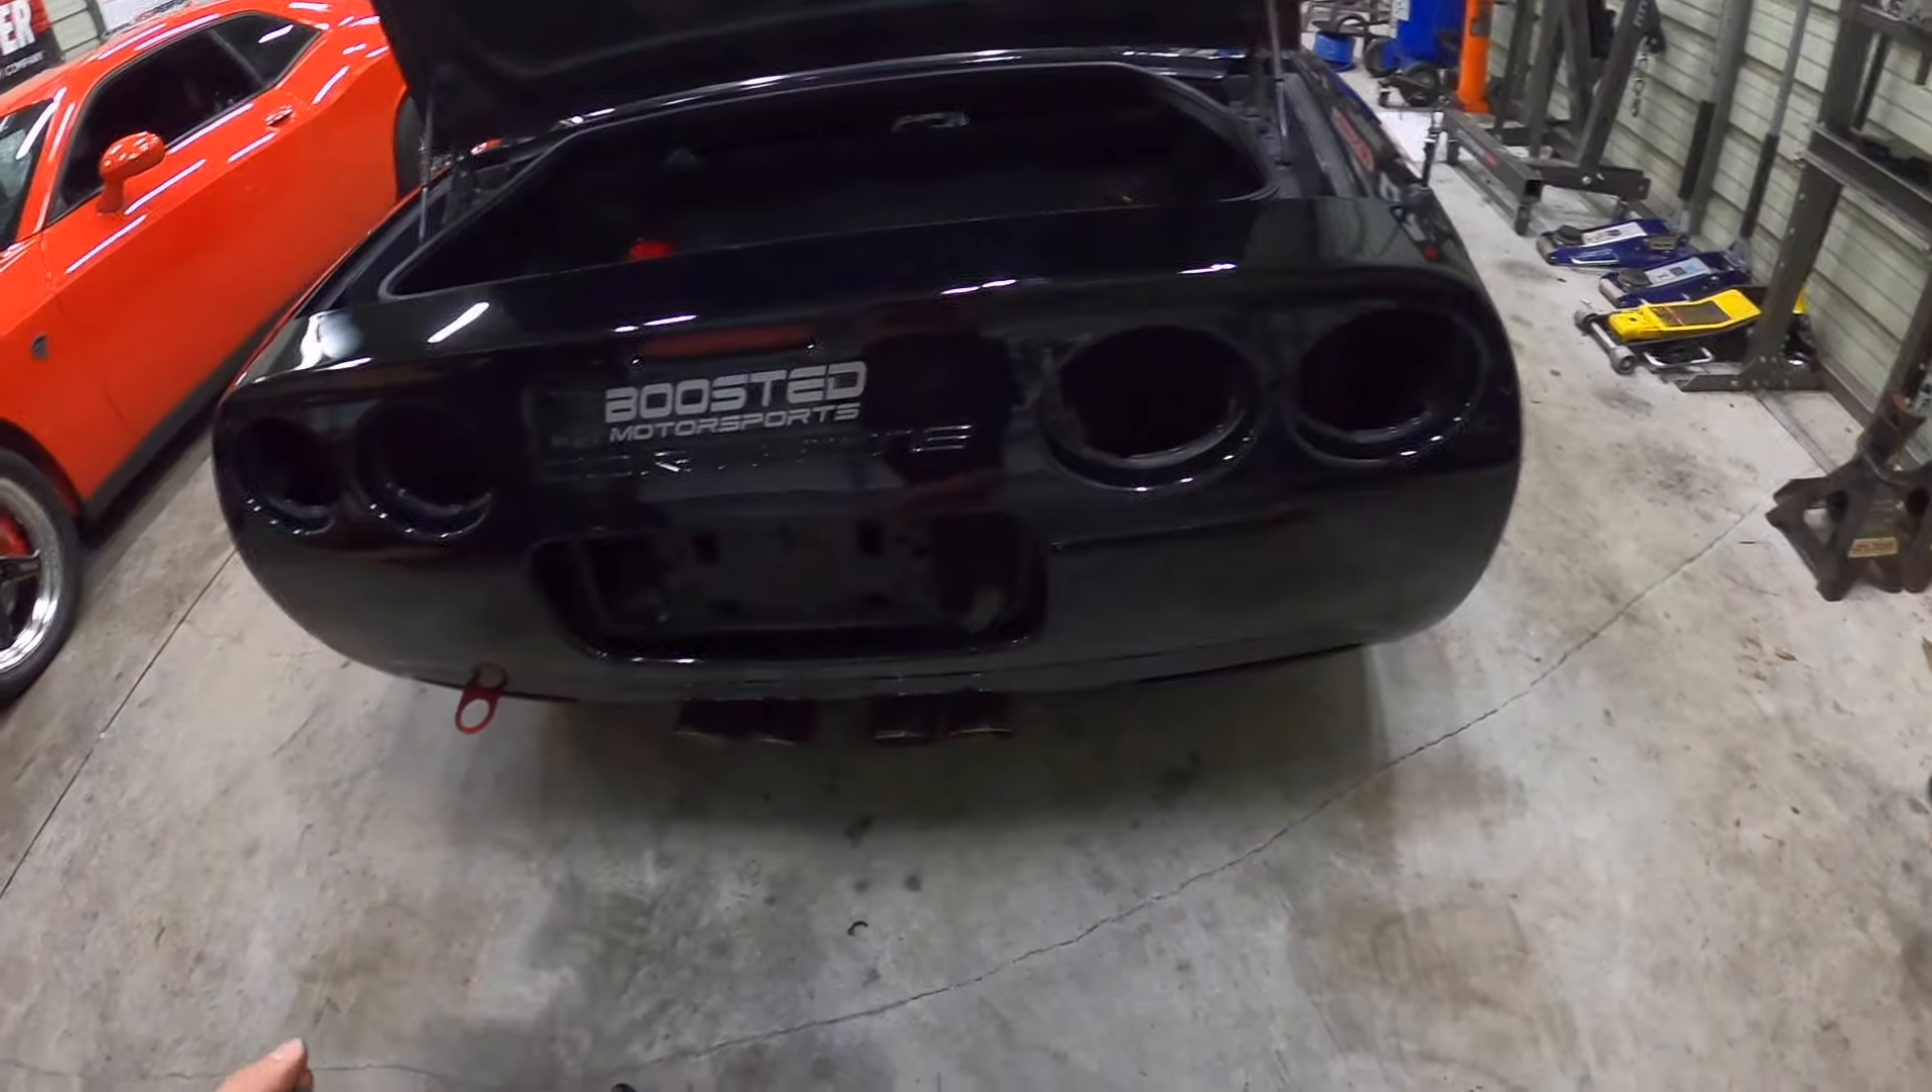All right so tail lights are out disconnected all that stuff's disconnected.